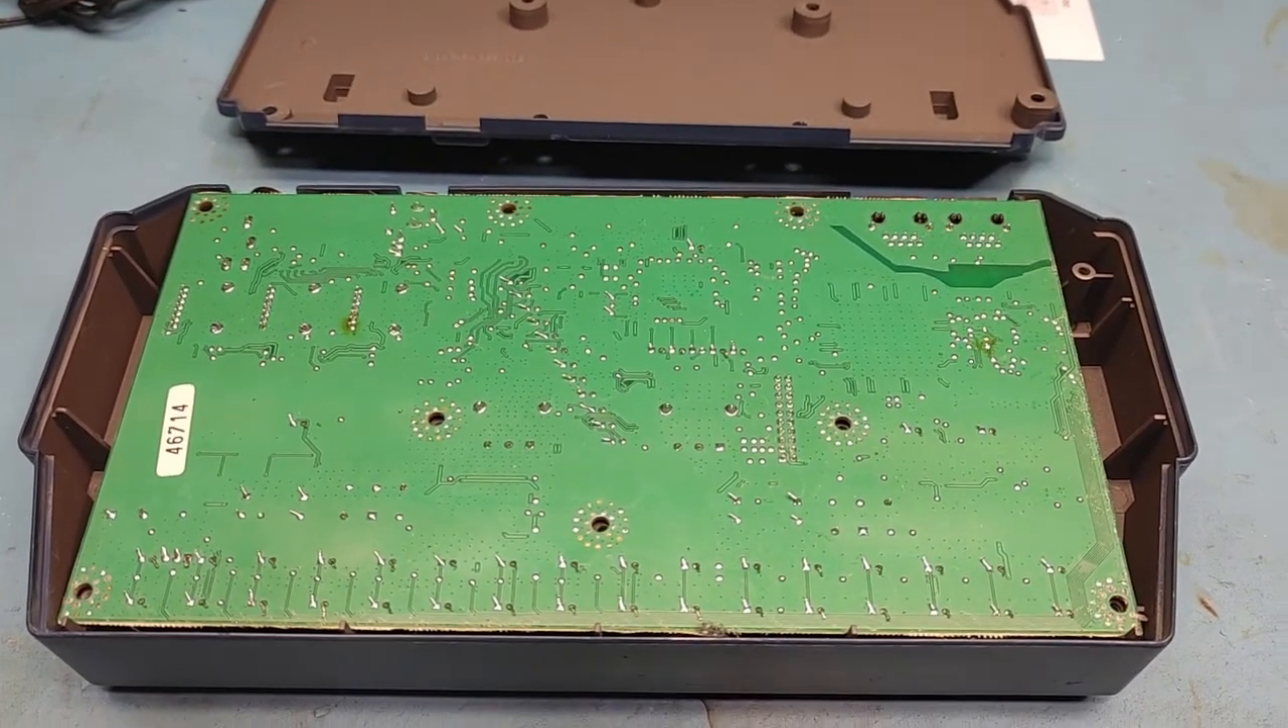OK, got the back cover off.